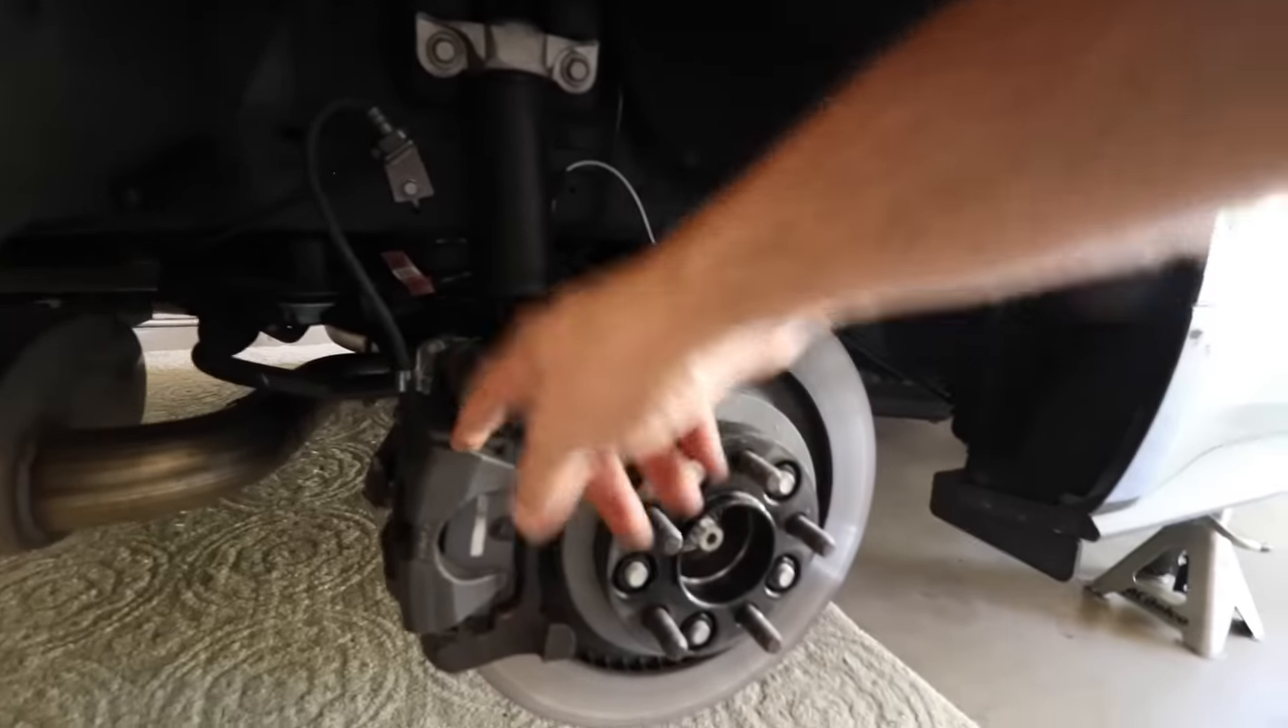All right, so there is the rear caliper exposed now.